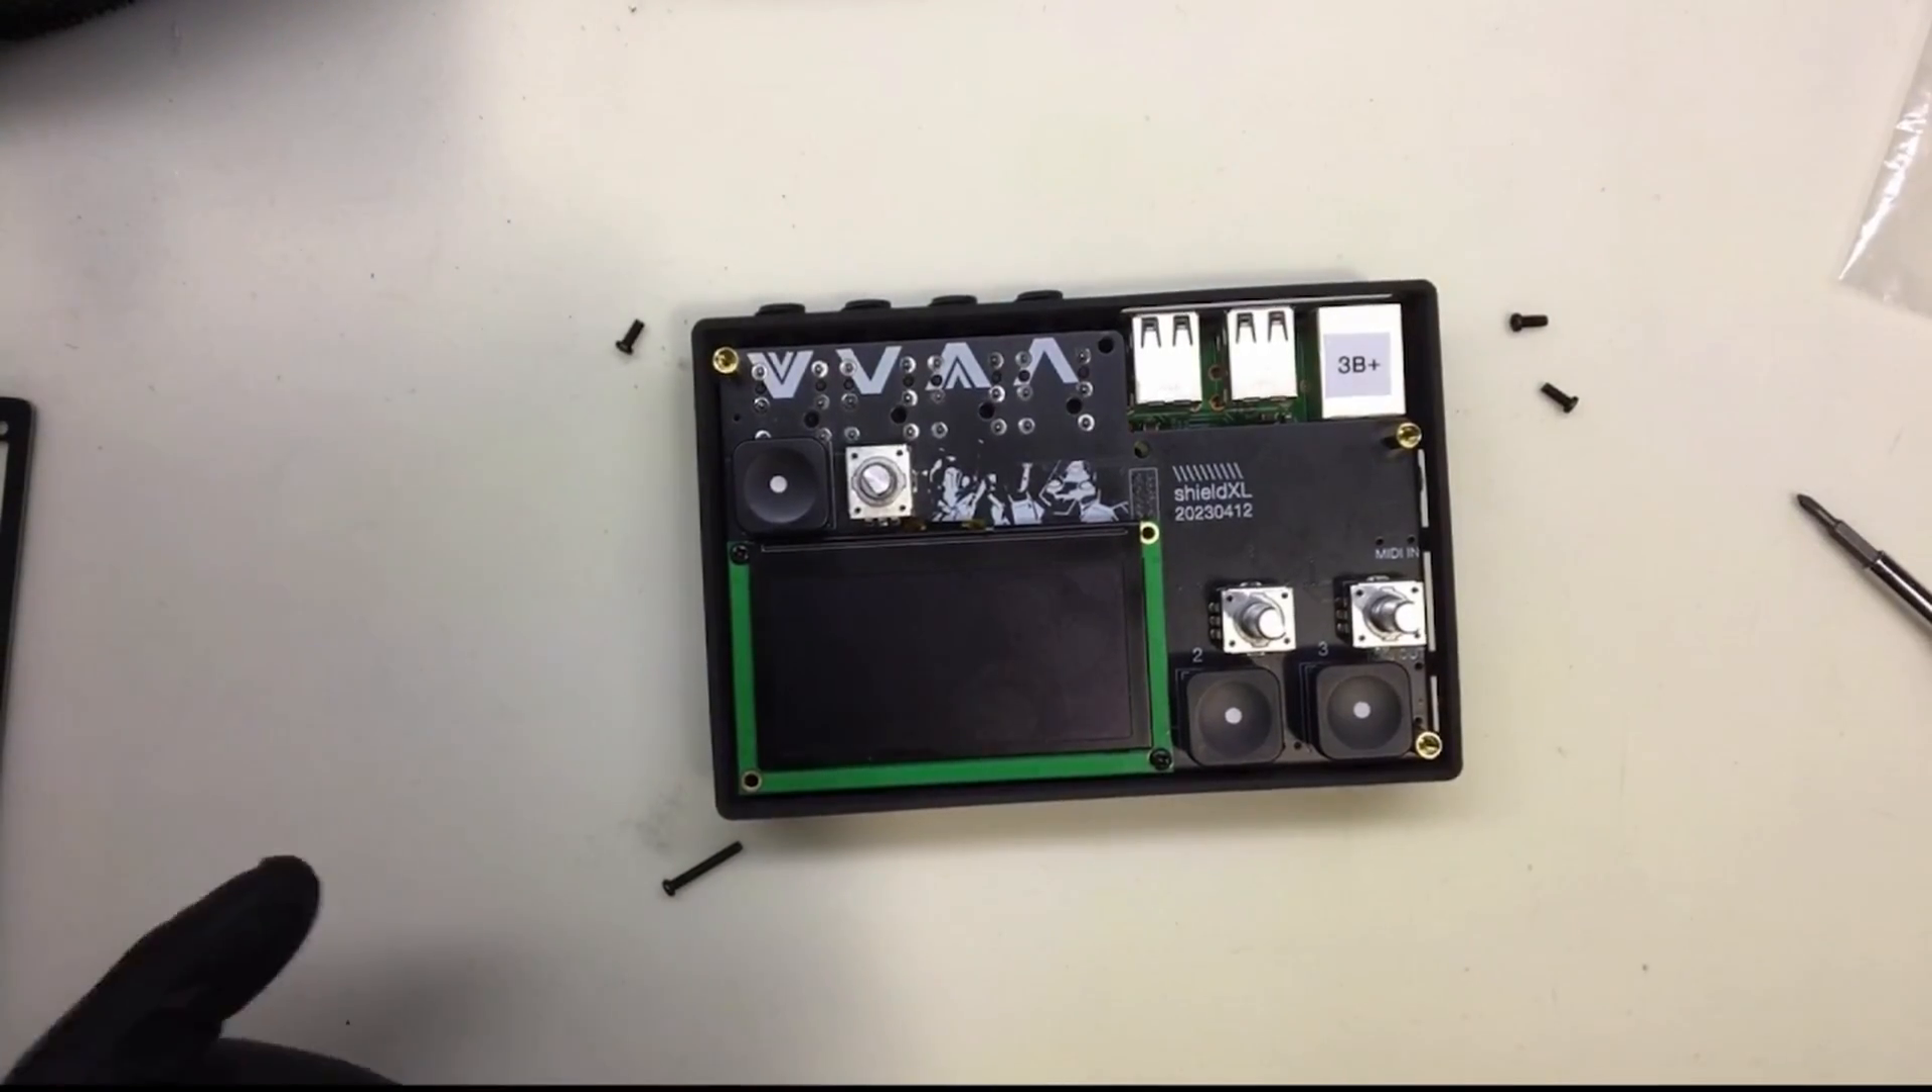We've got one long screw left.